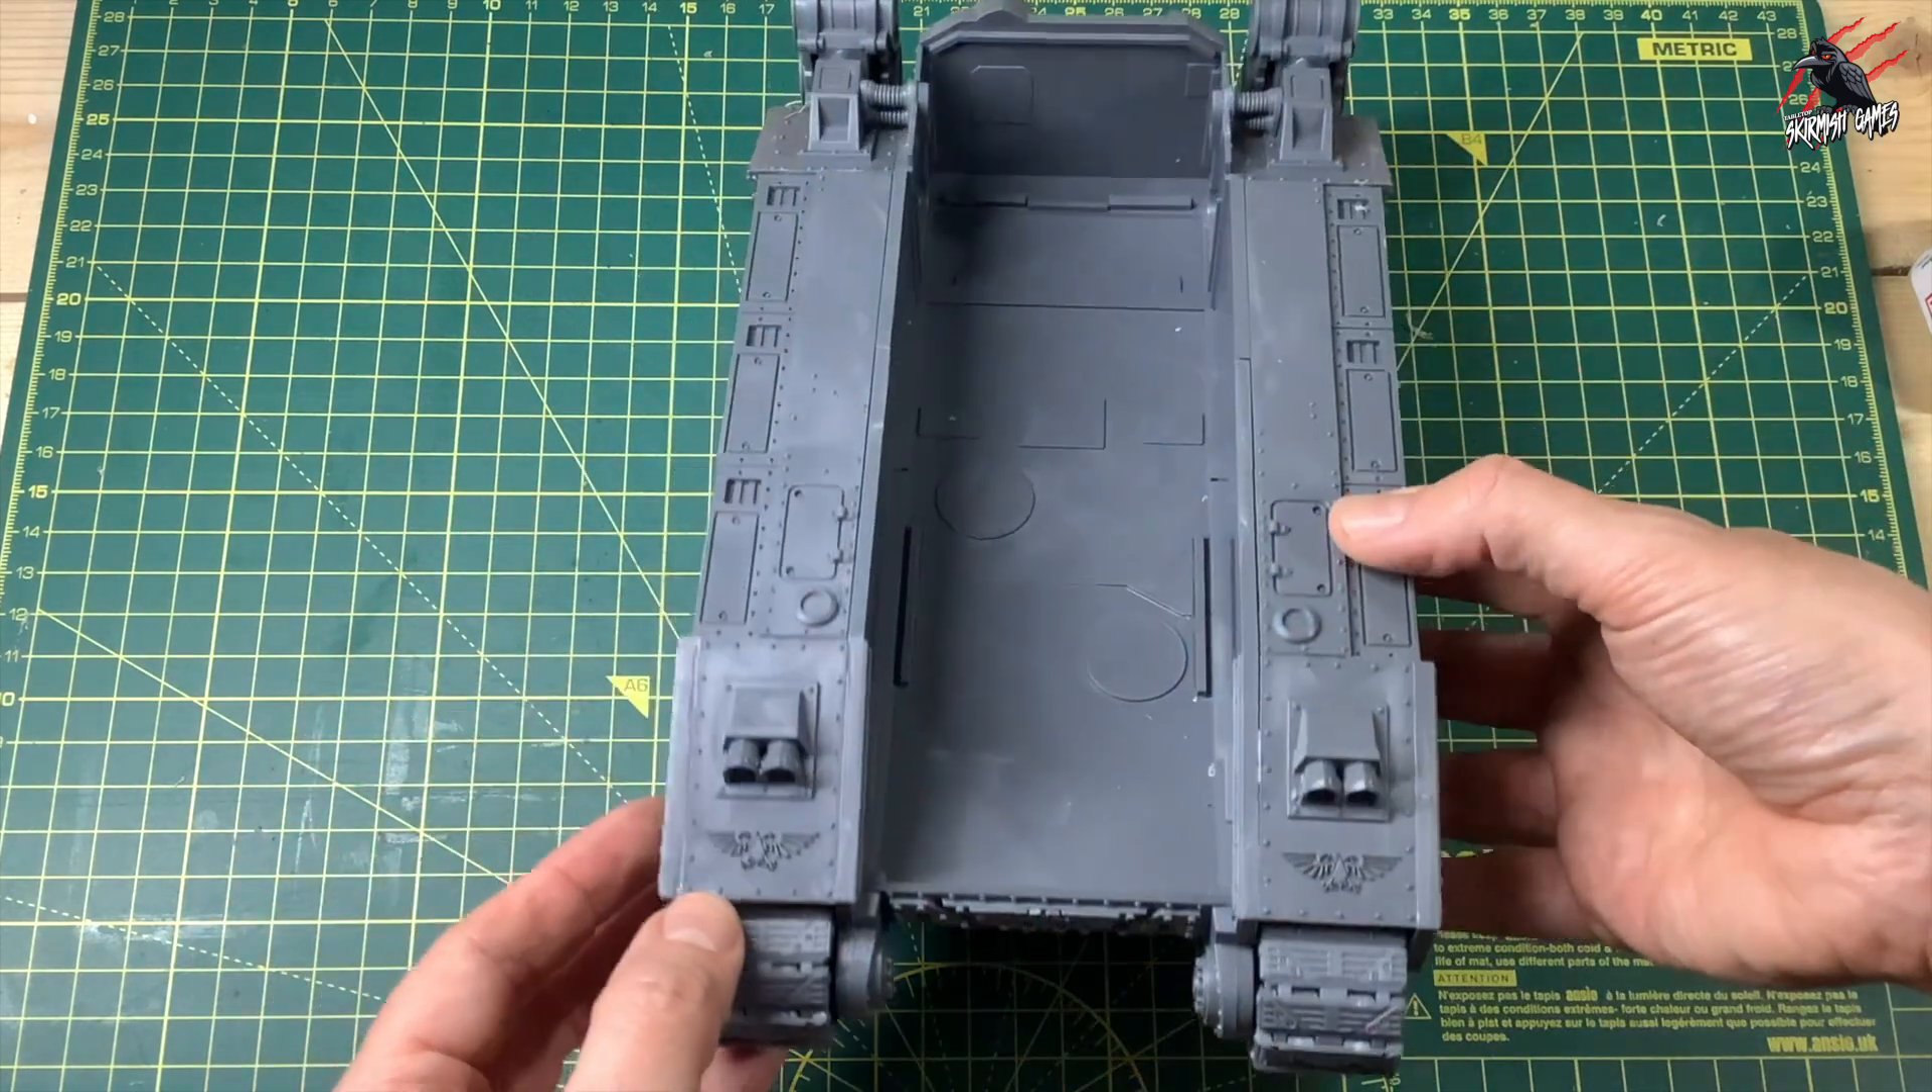This is going to be the main section of the tank built now and all glued together except for that front piece.